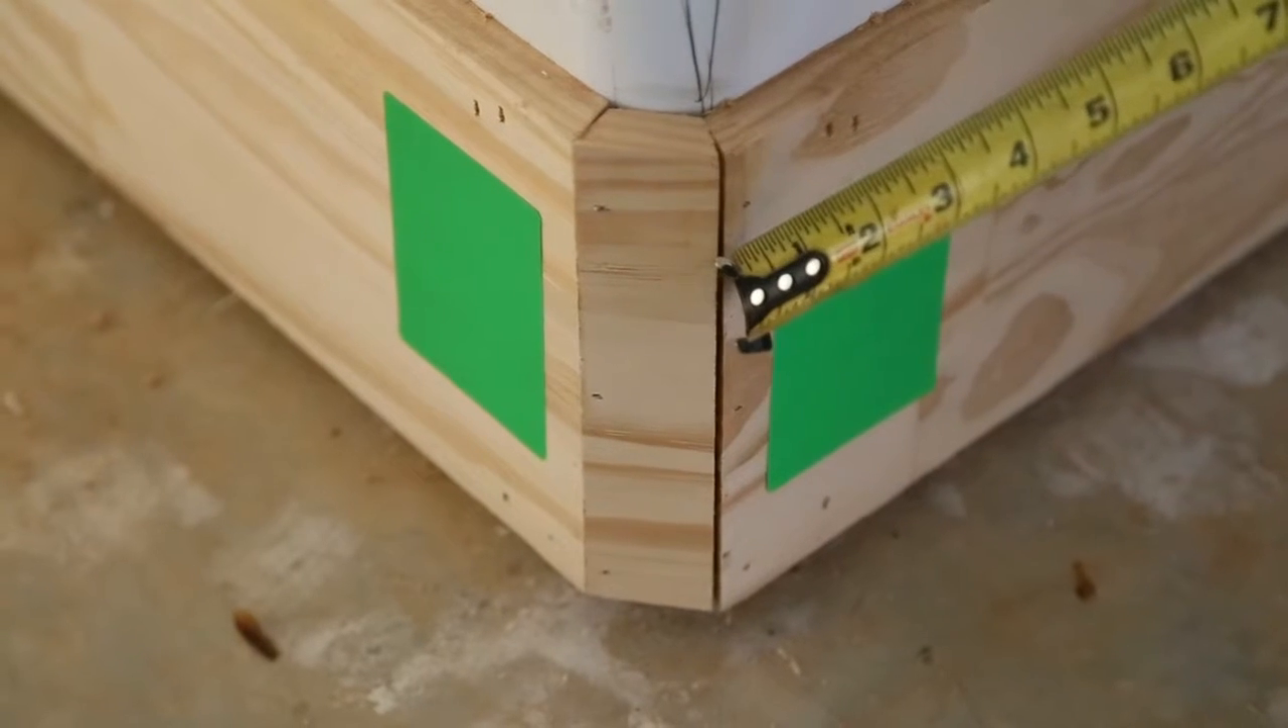Baseboard trim has unacceptable gapping.